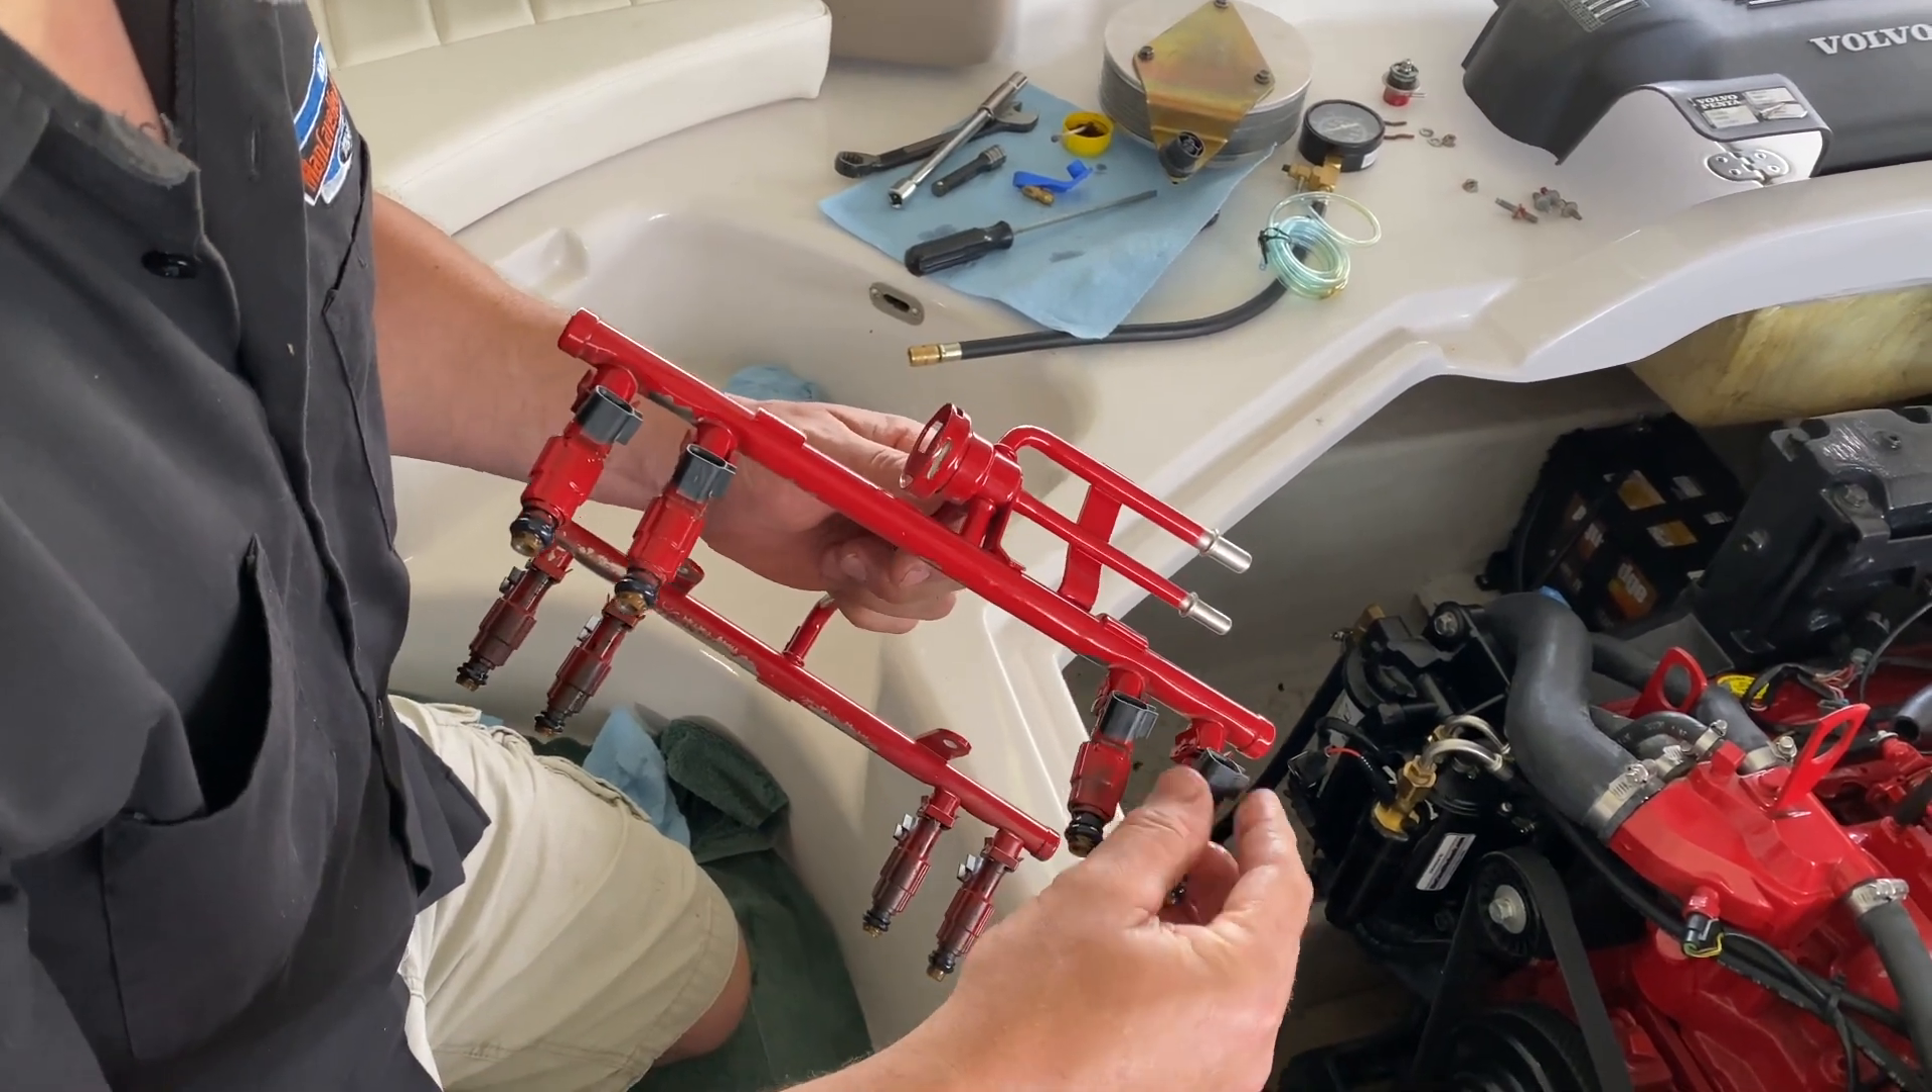Okay we've got our injectors back installed in the fuel rail.